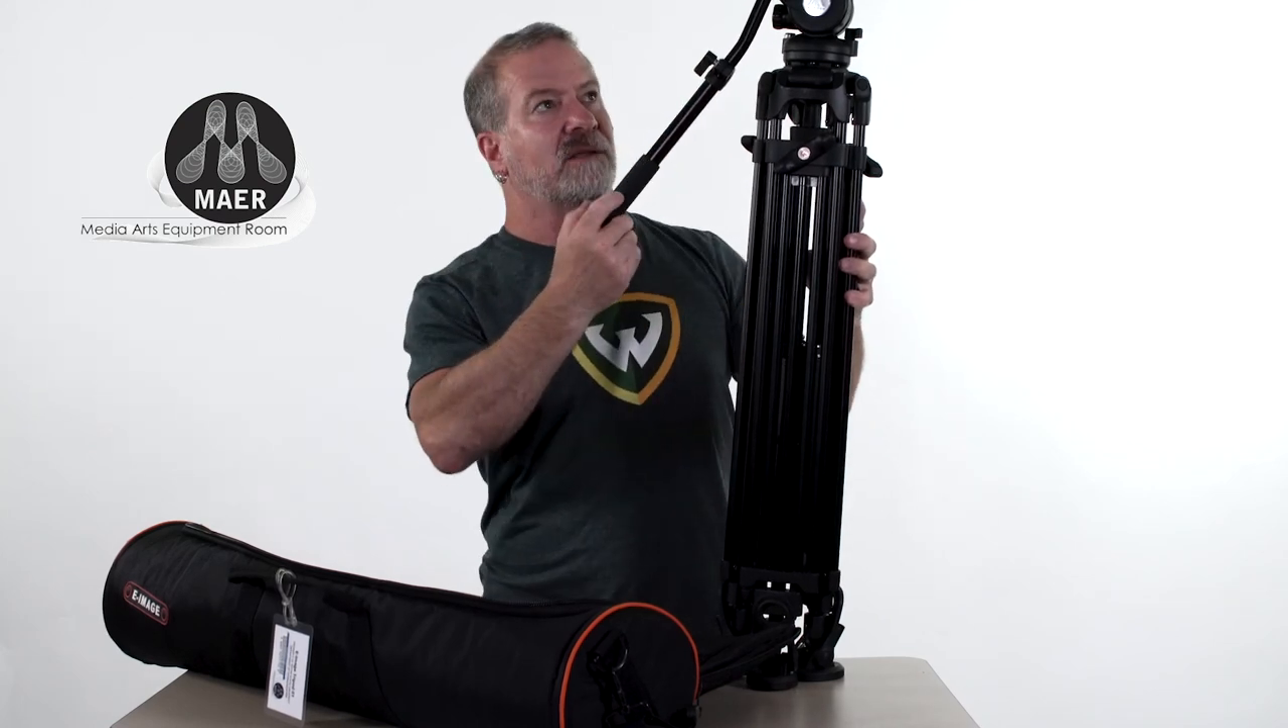The pan handle is sticking out the back still.